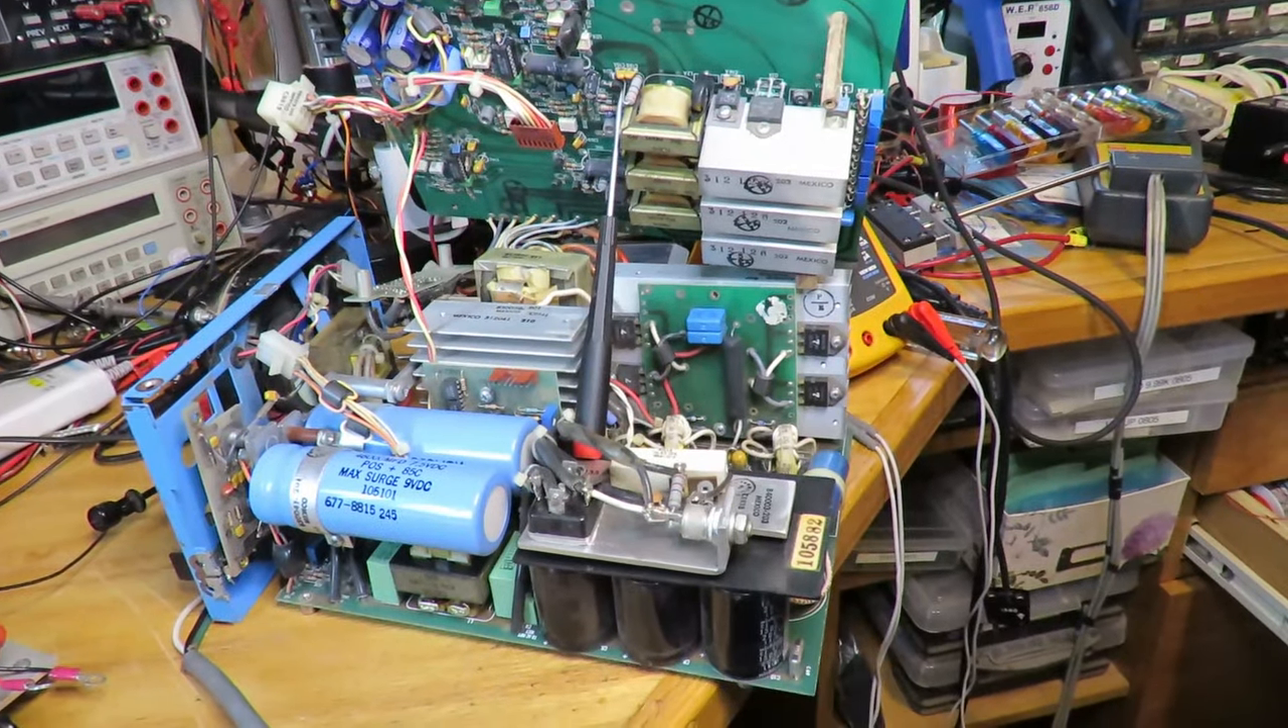So this is the power supply partially disassembled.